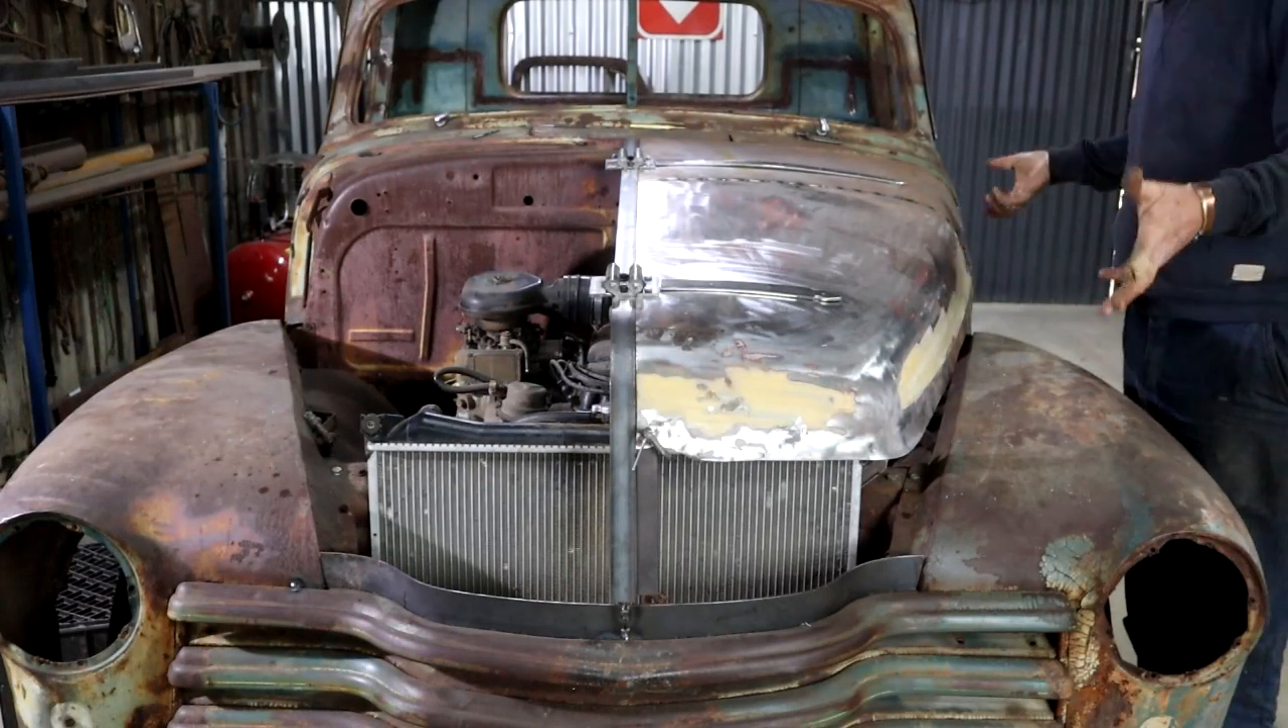So I now have a half hooded car.